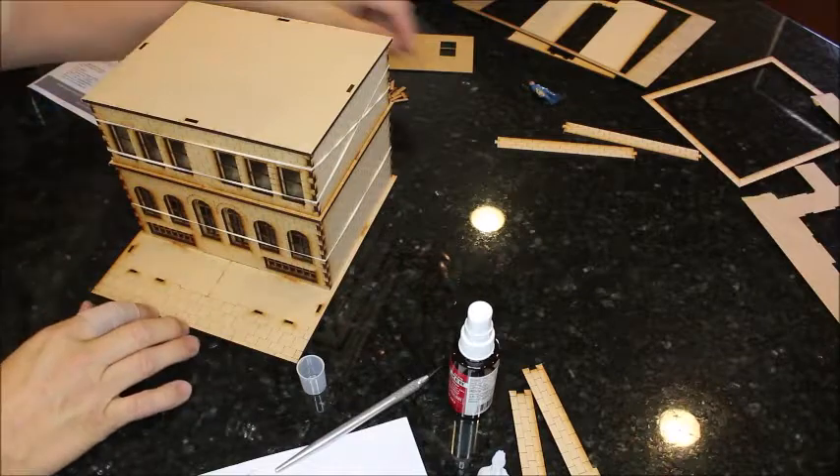Let's put the roof on. Look how, look how nice that fits.